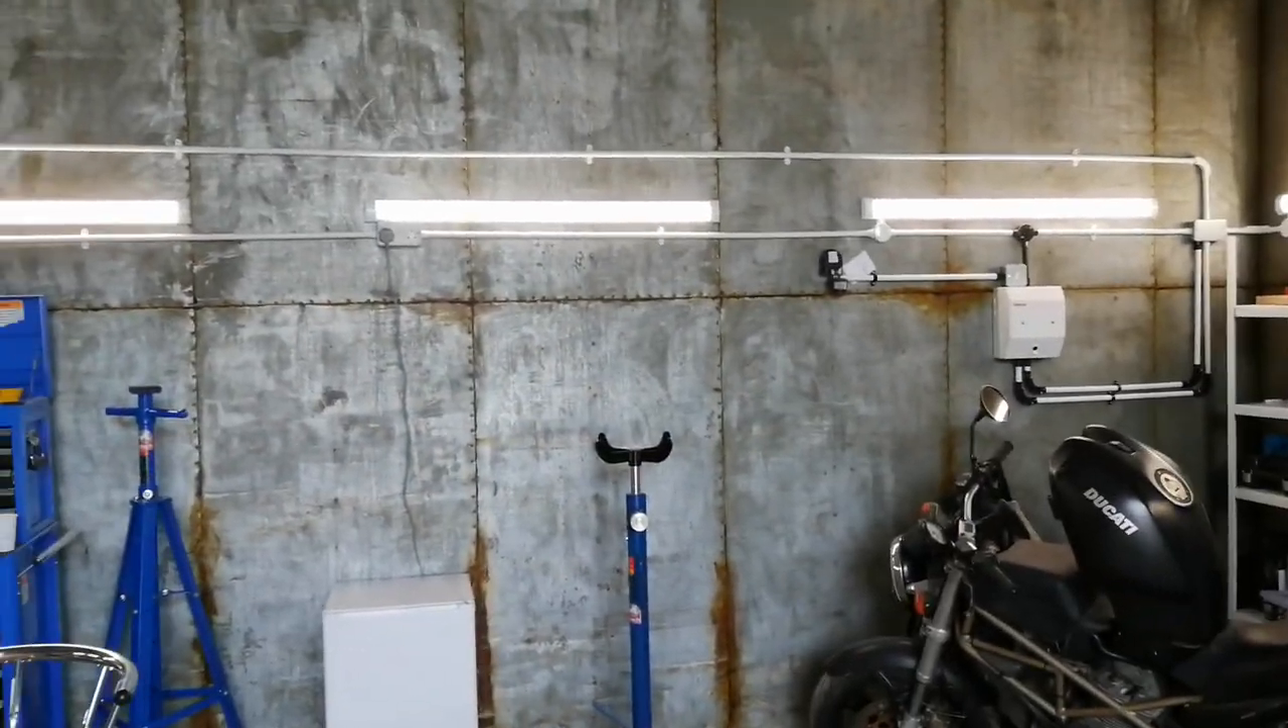All my LED units are wired in now. I've got the fuse box there as well.